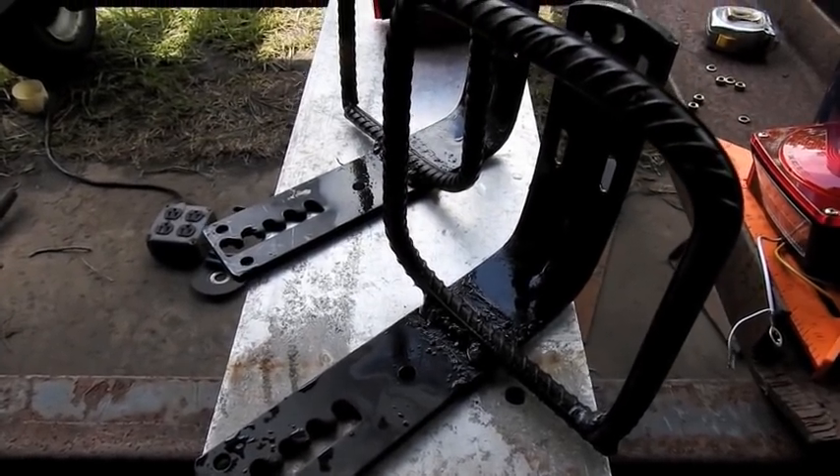So my two custom one-of -a-kind taillight brackets with rebar protectors have been welded up.